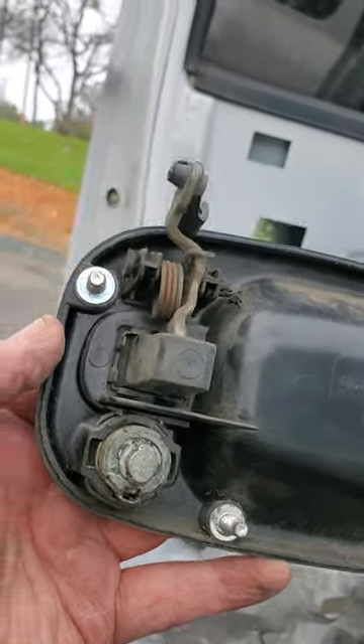I just took the handle off it's much easier.